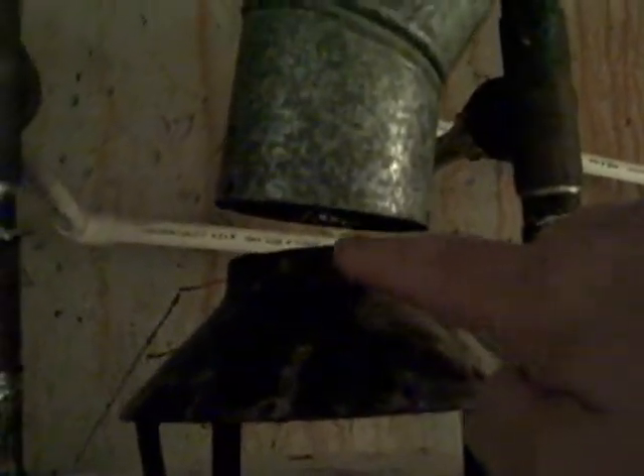Here's the top portion of the water heater where the combustion gas is coming out and what happens is the flue is not connected to the water heater.